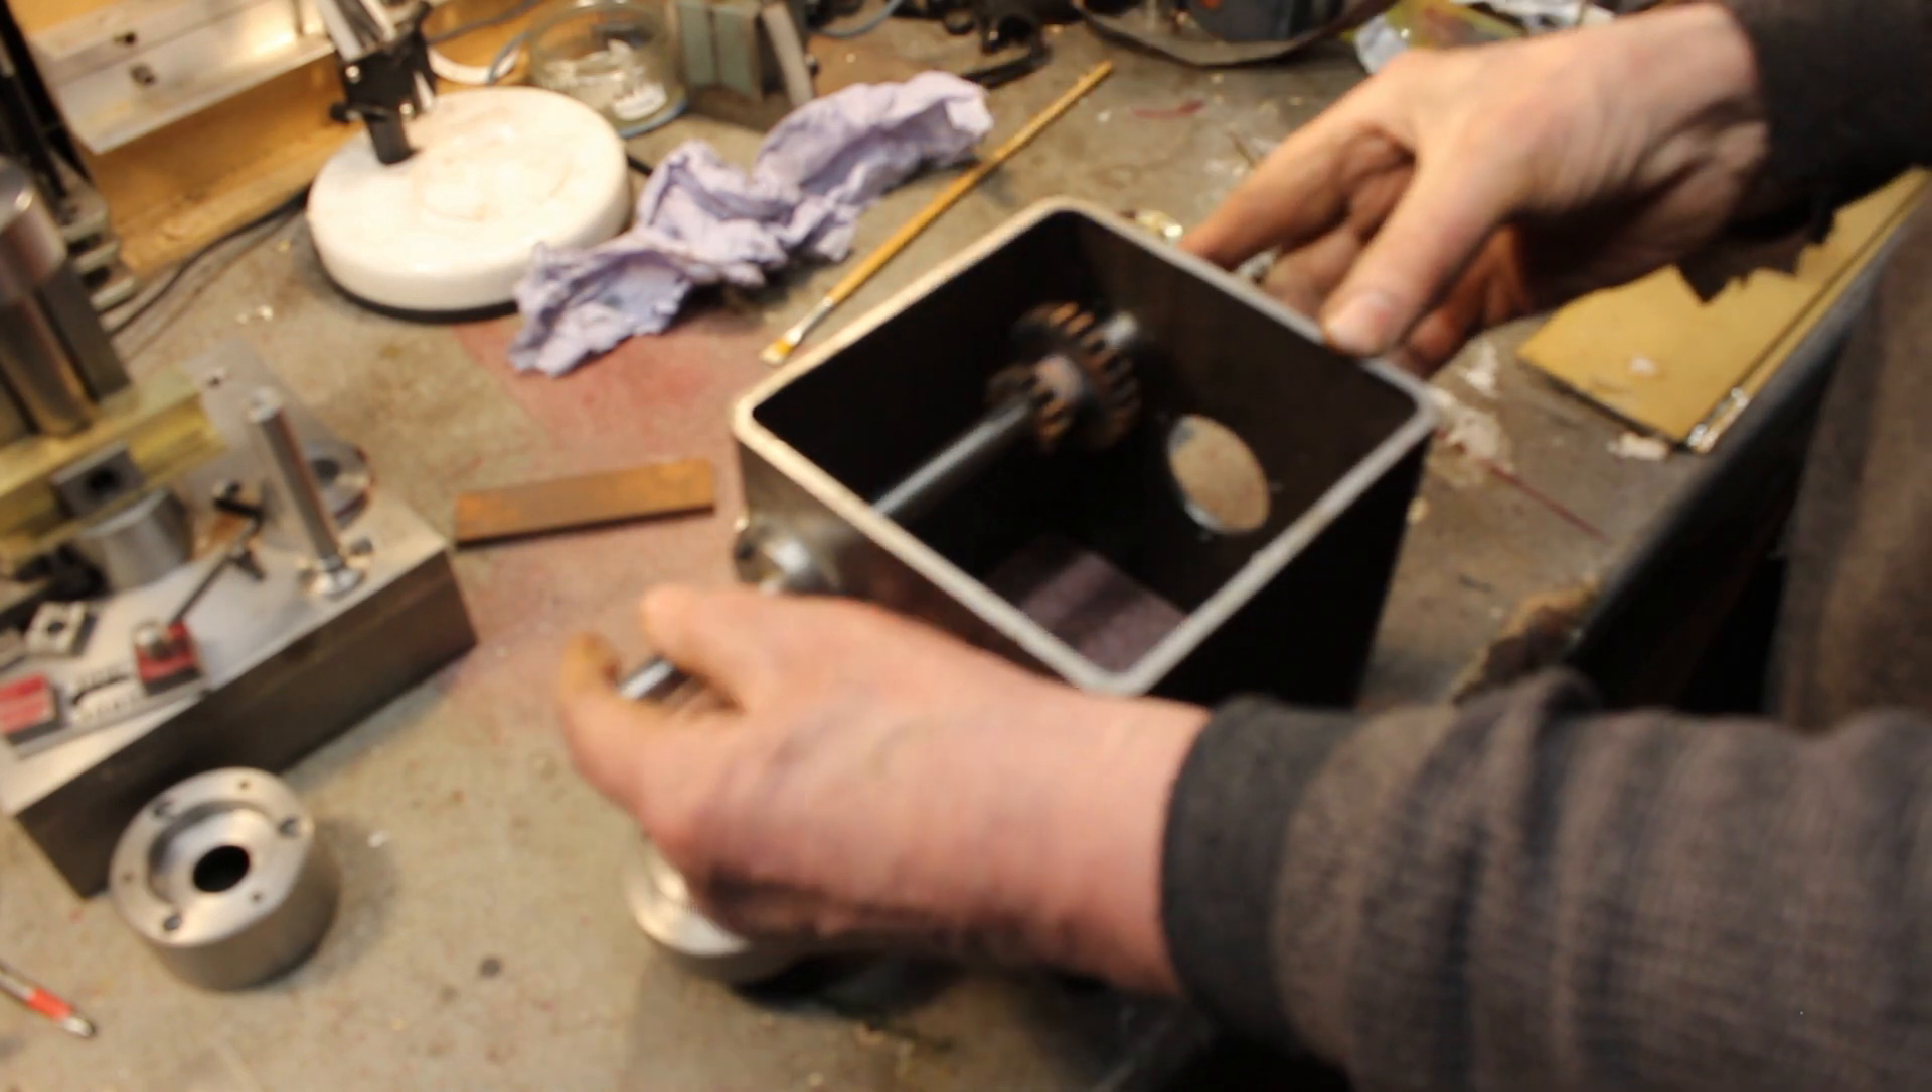Okay I've got the shaft installed, put in the gear.